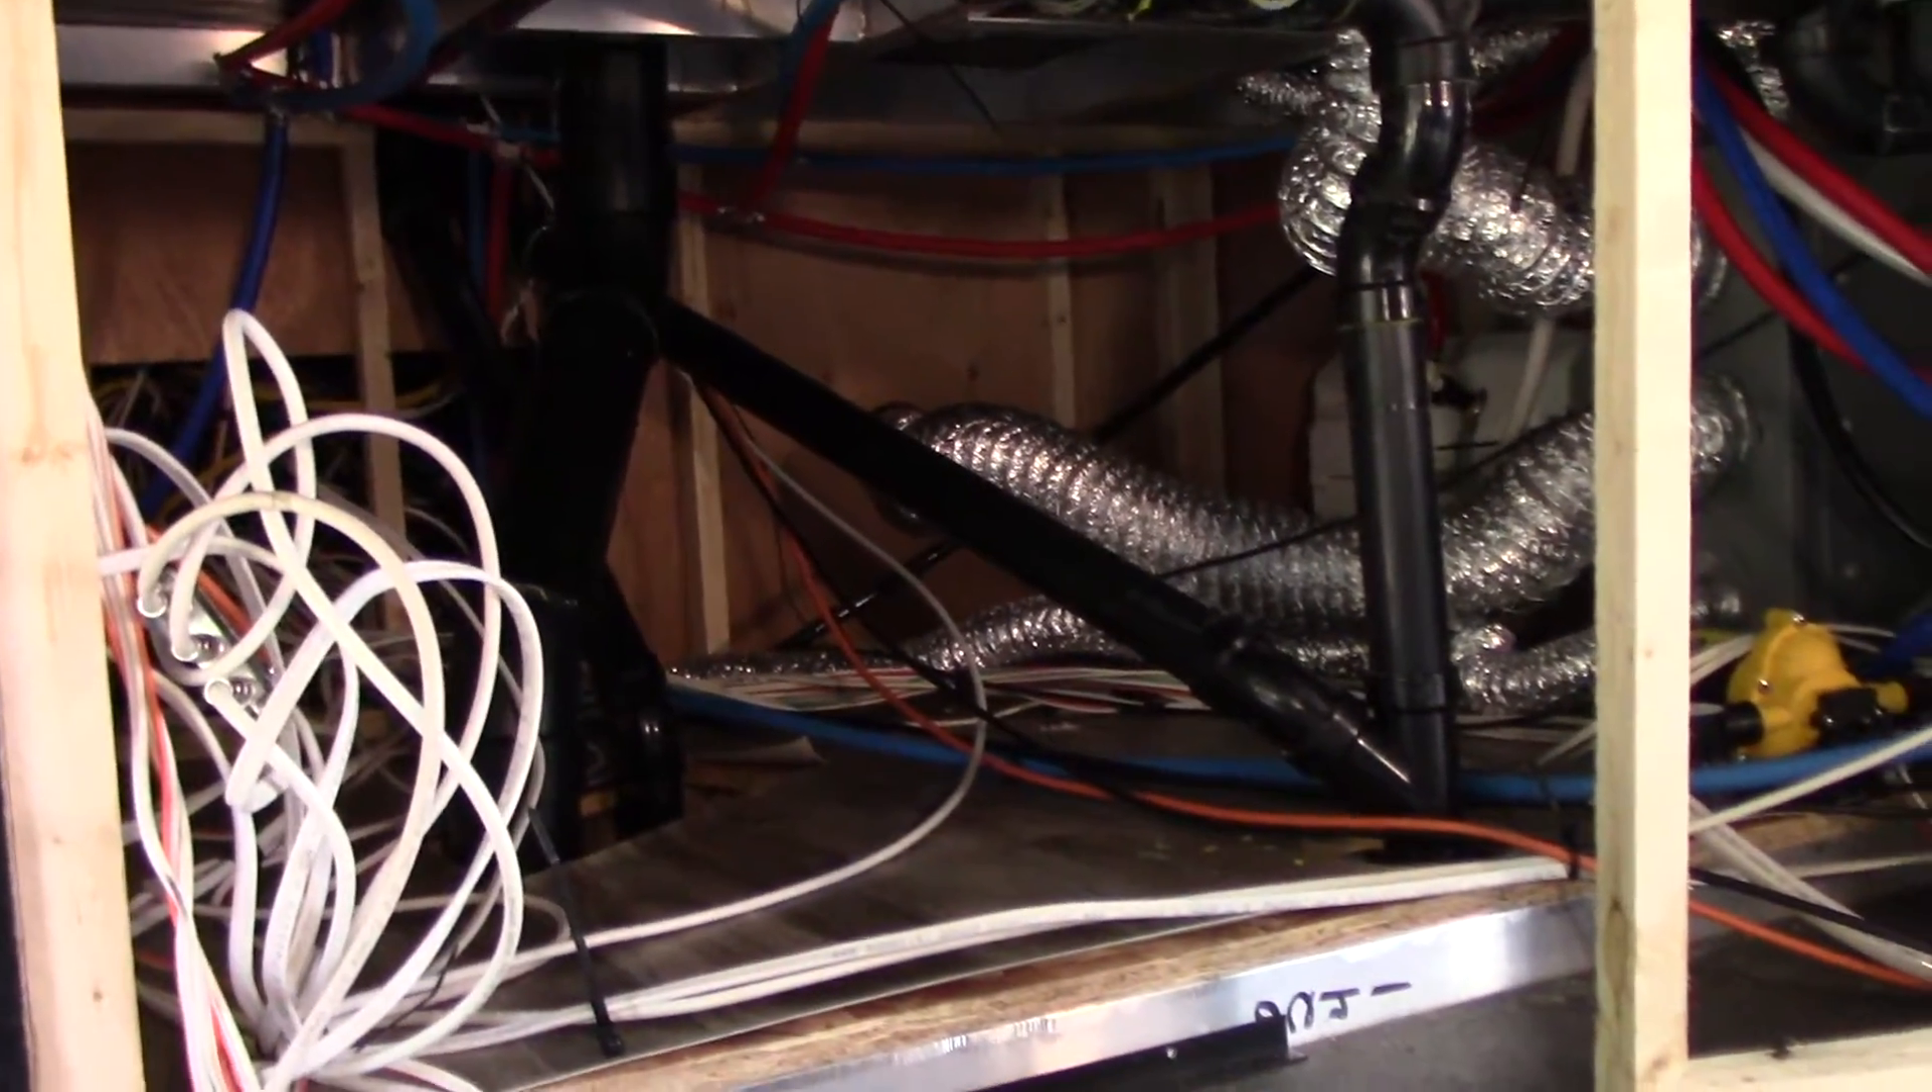Okay as you can see the panels are off we can see clear through to the middle of the RV.